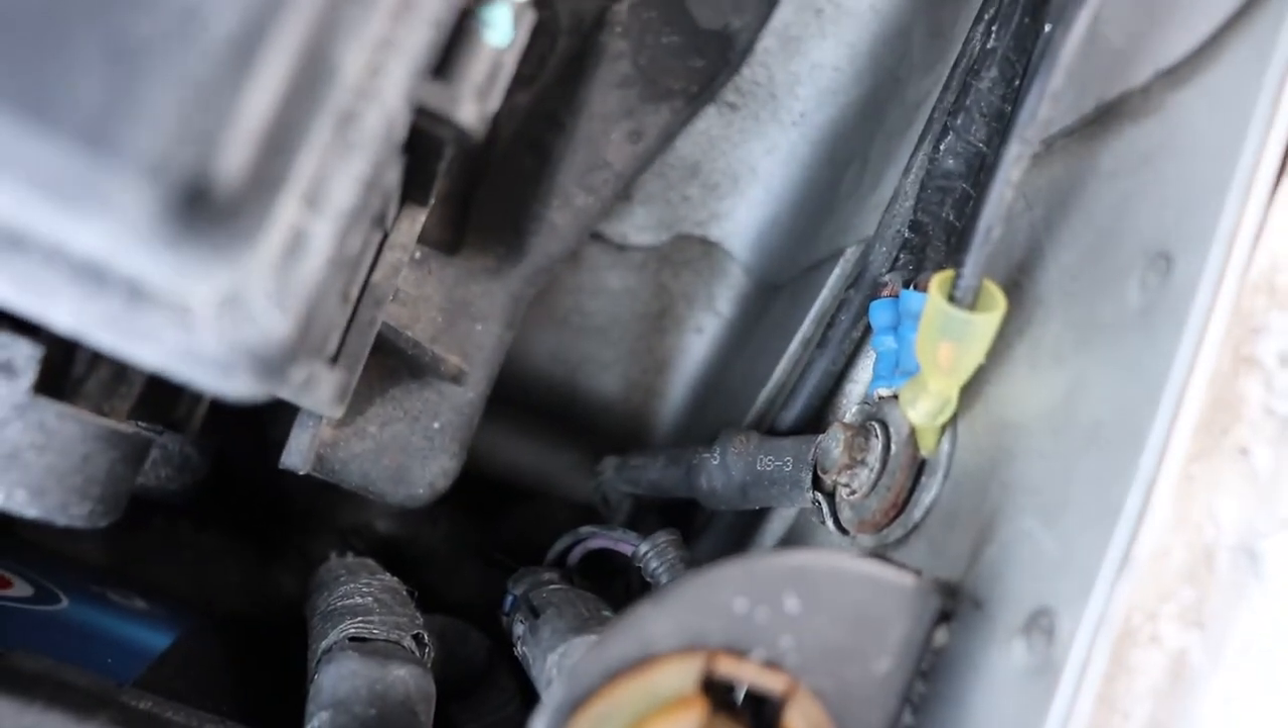I was able to get the ground on here.